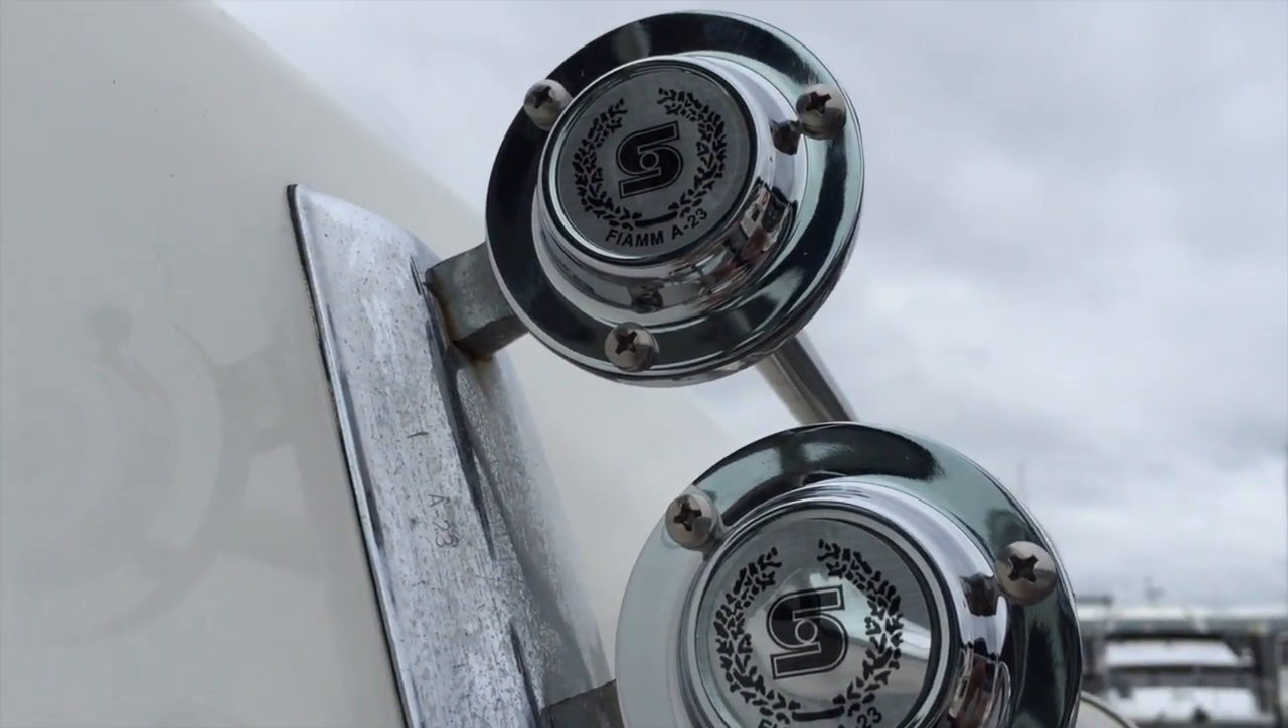I just put the covers on little plastic mylar metal covers and that way the screws won't jiggle around and we are good to go.